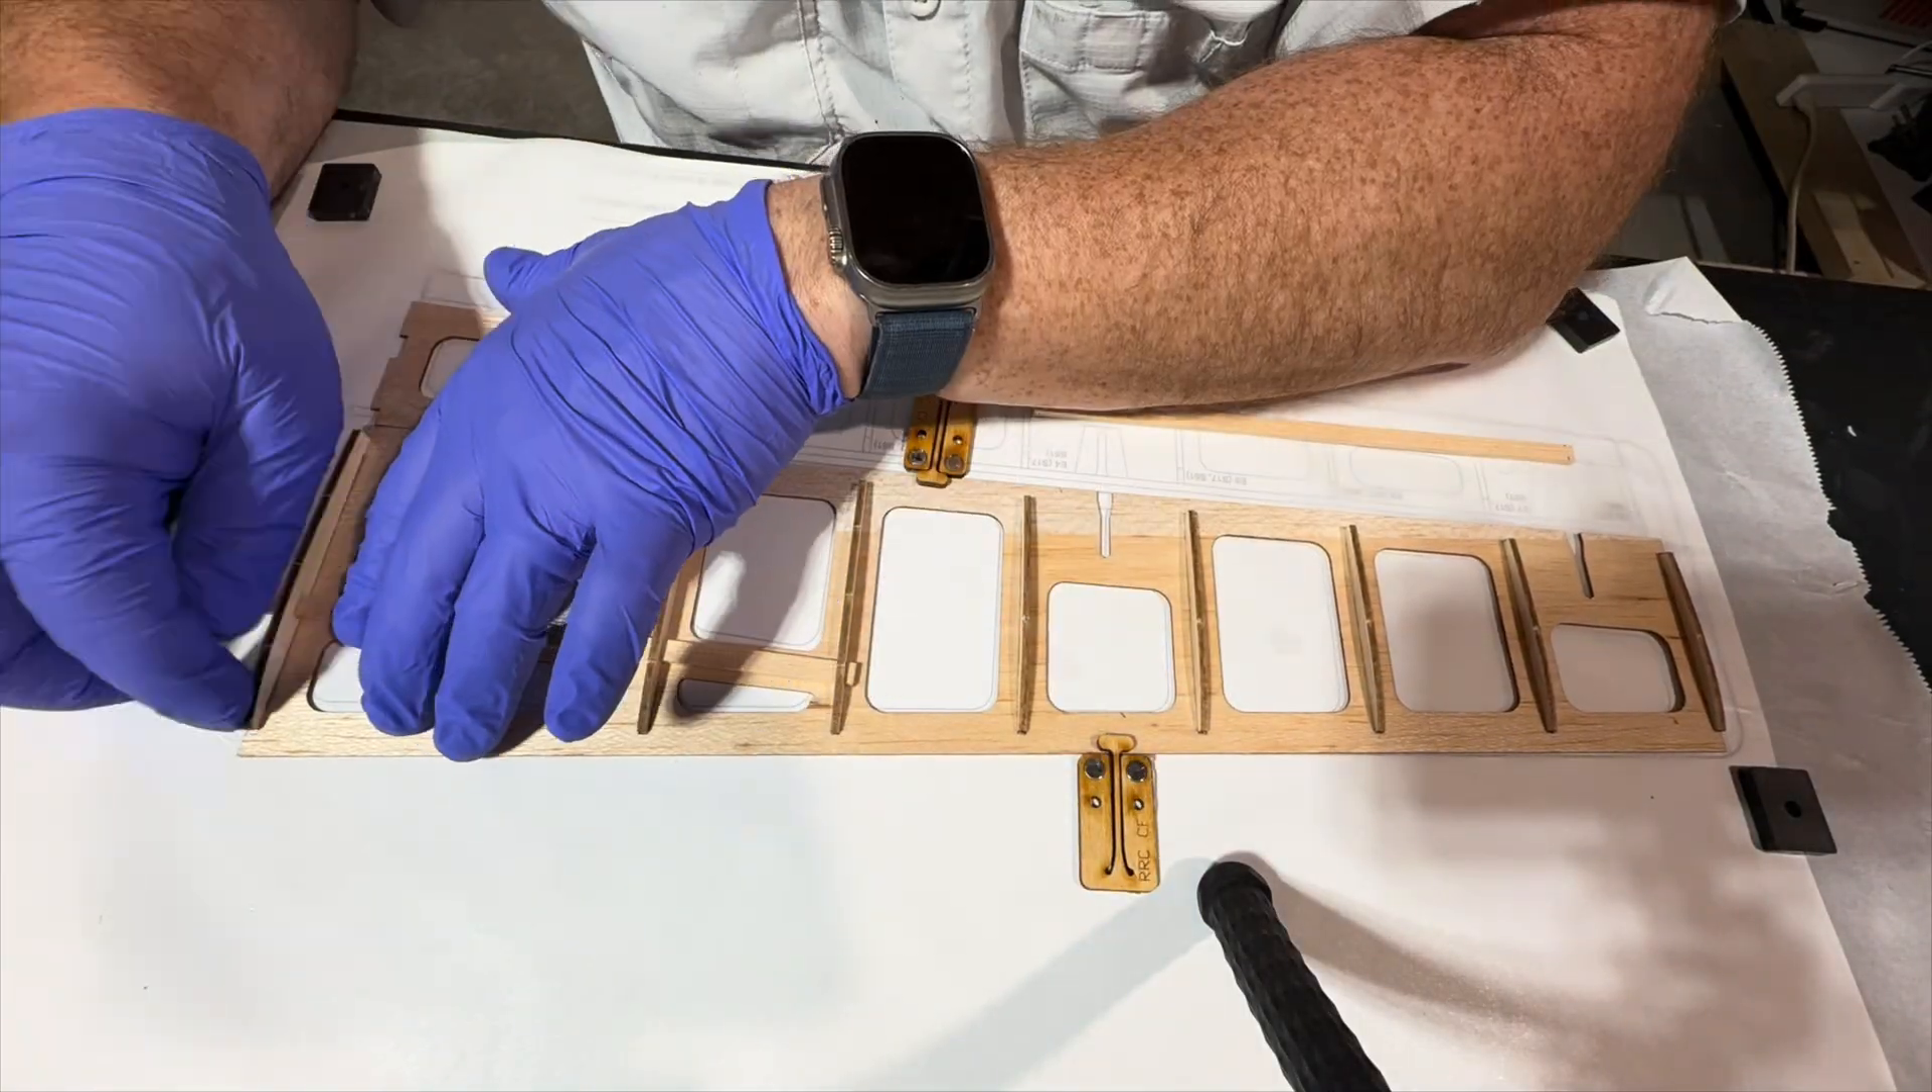So you can see here I went ahead and initially started building the horizontal stabilizer over top of the plans.